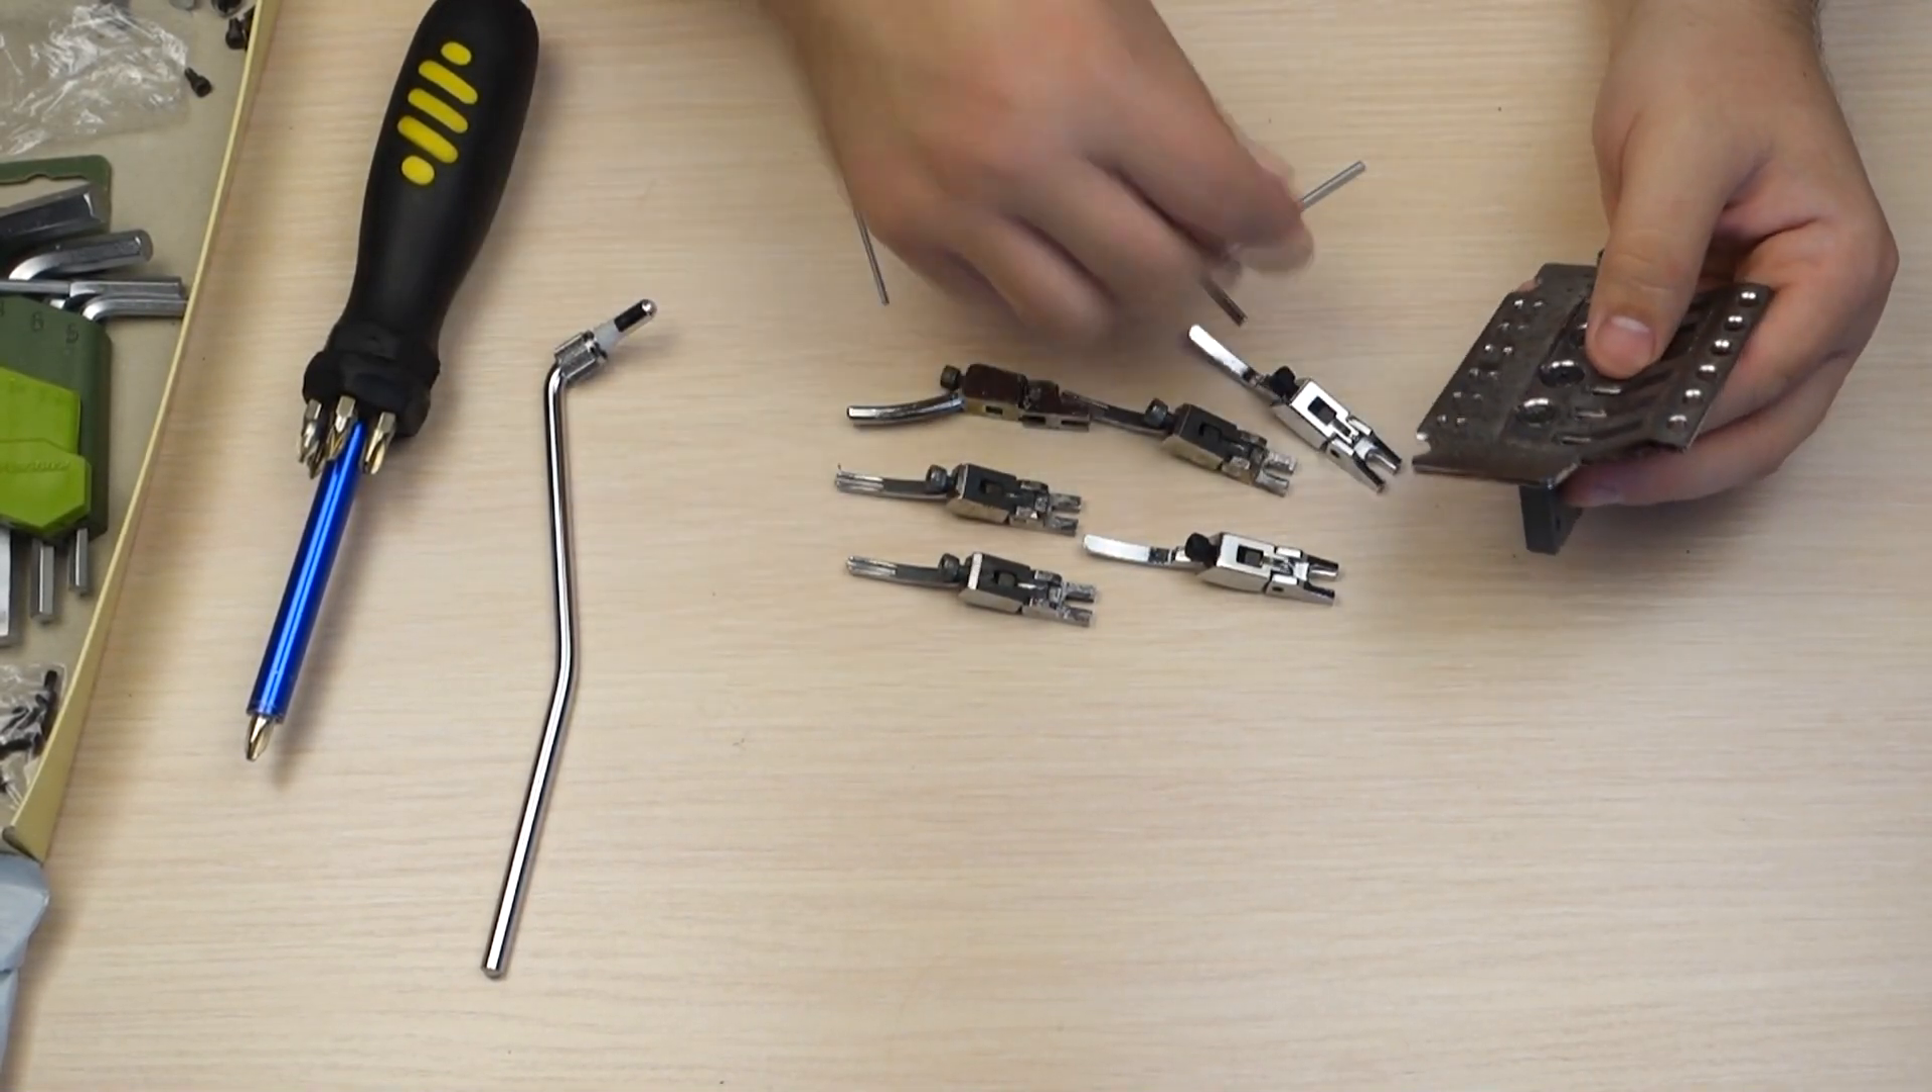Теперь осталось установить седла на Флойд Роуз.